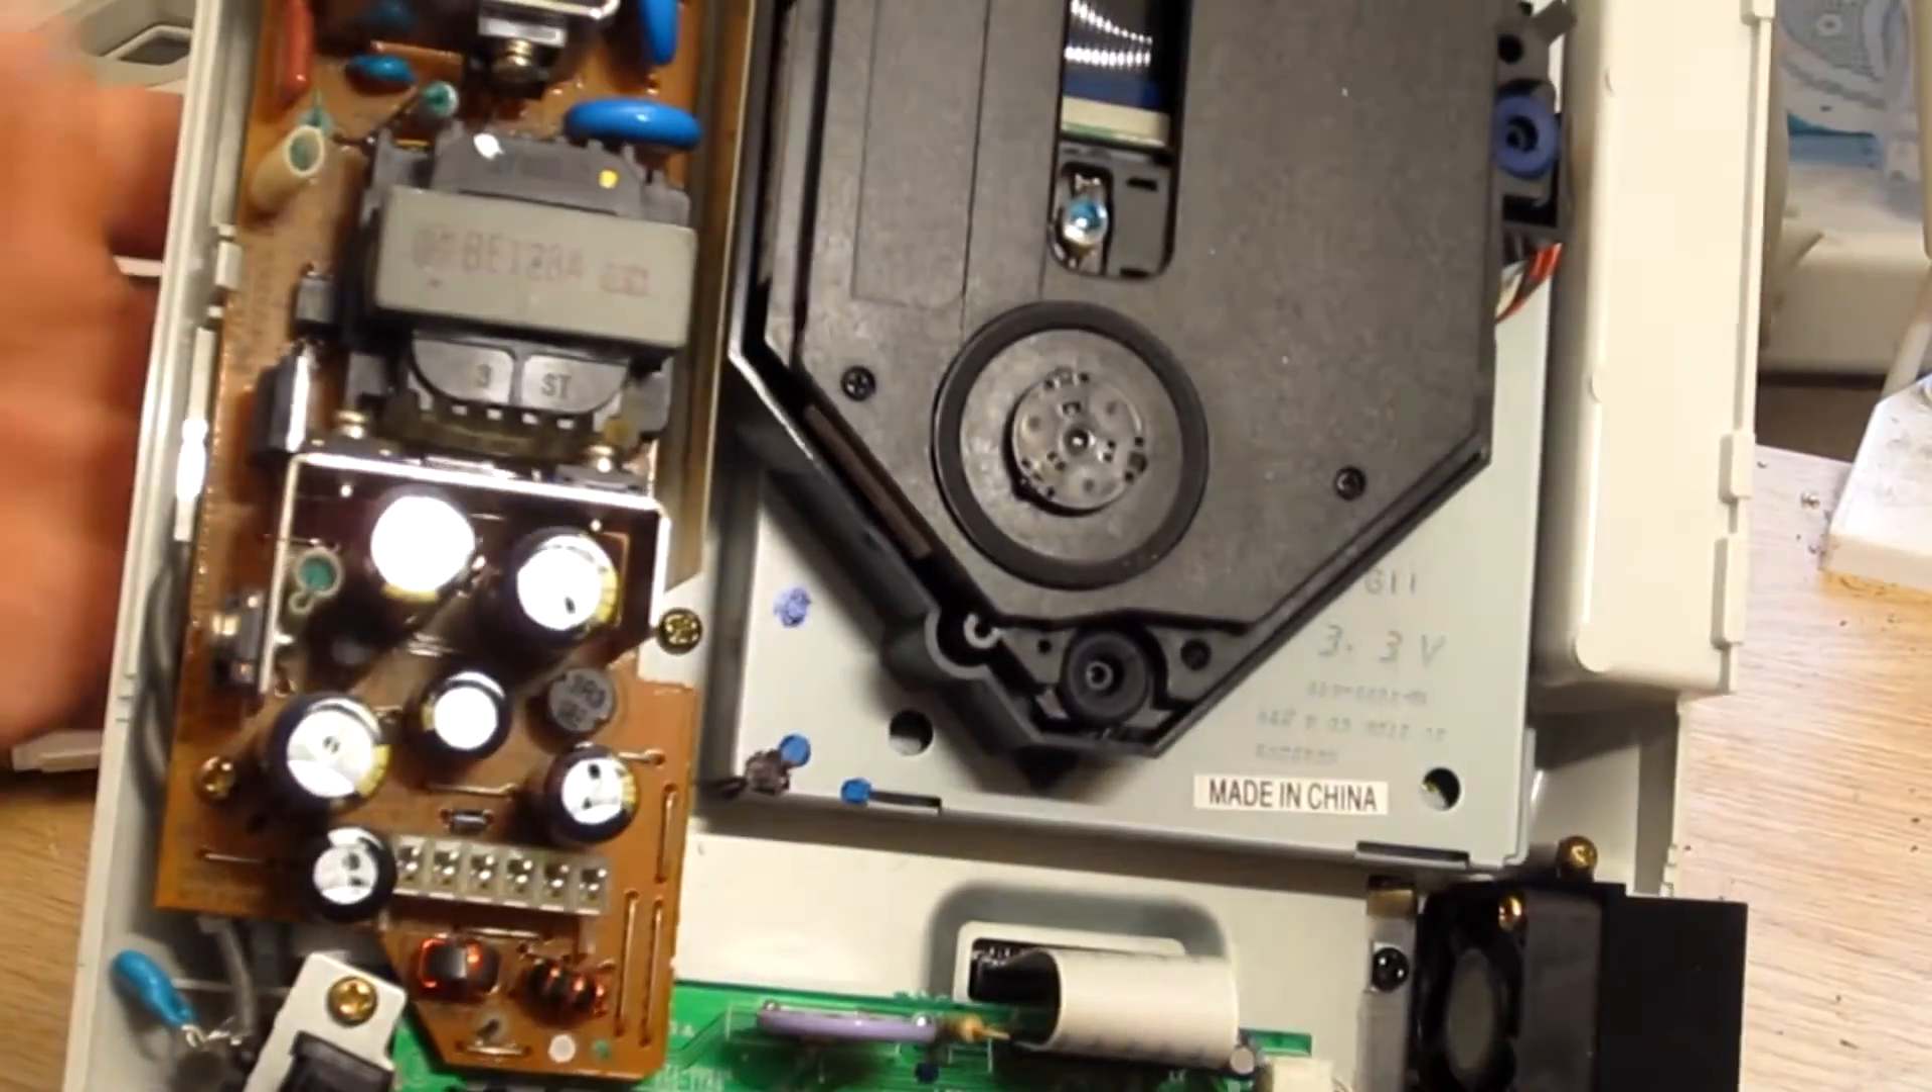So we've got the top off the Dreamcast.